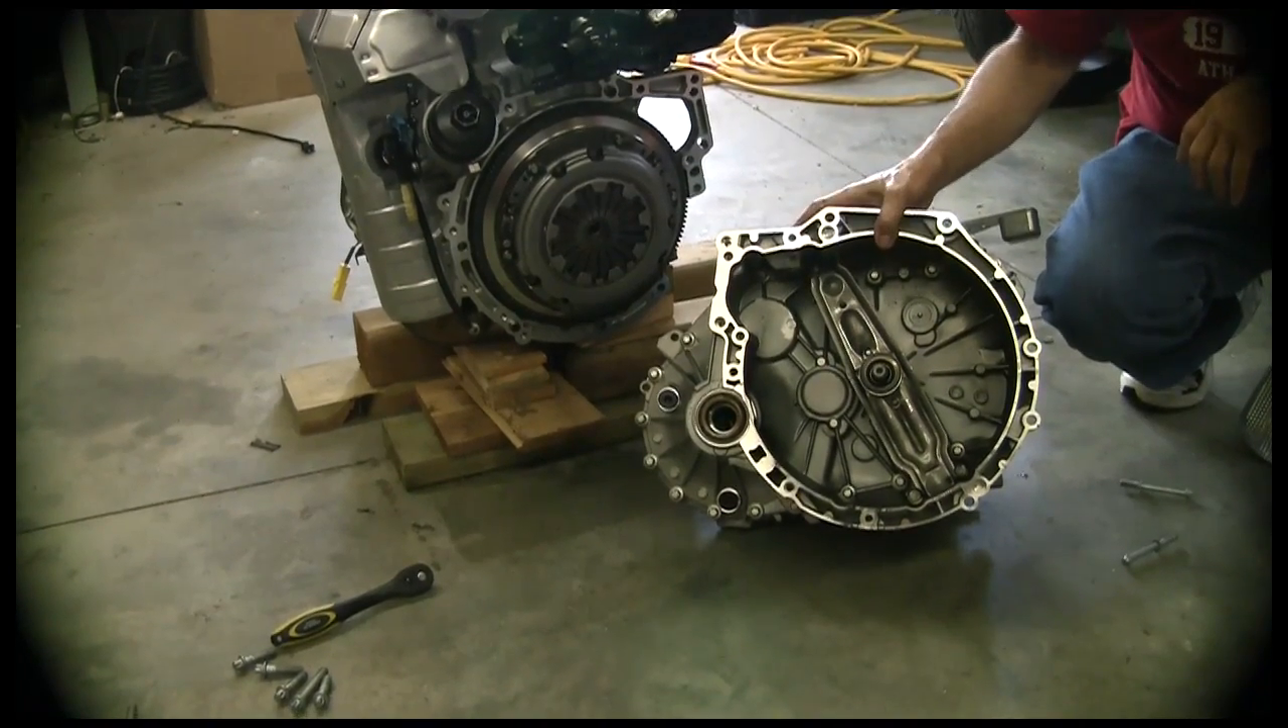And we have successfully pulled the transmission off.